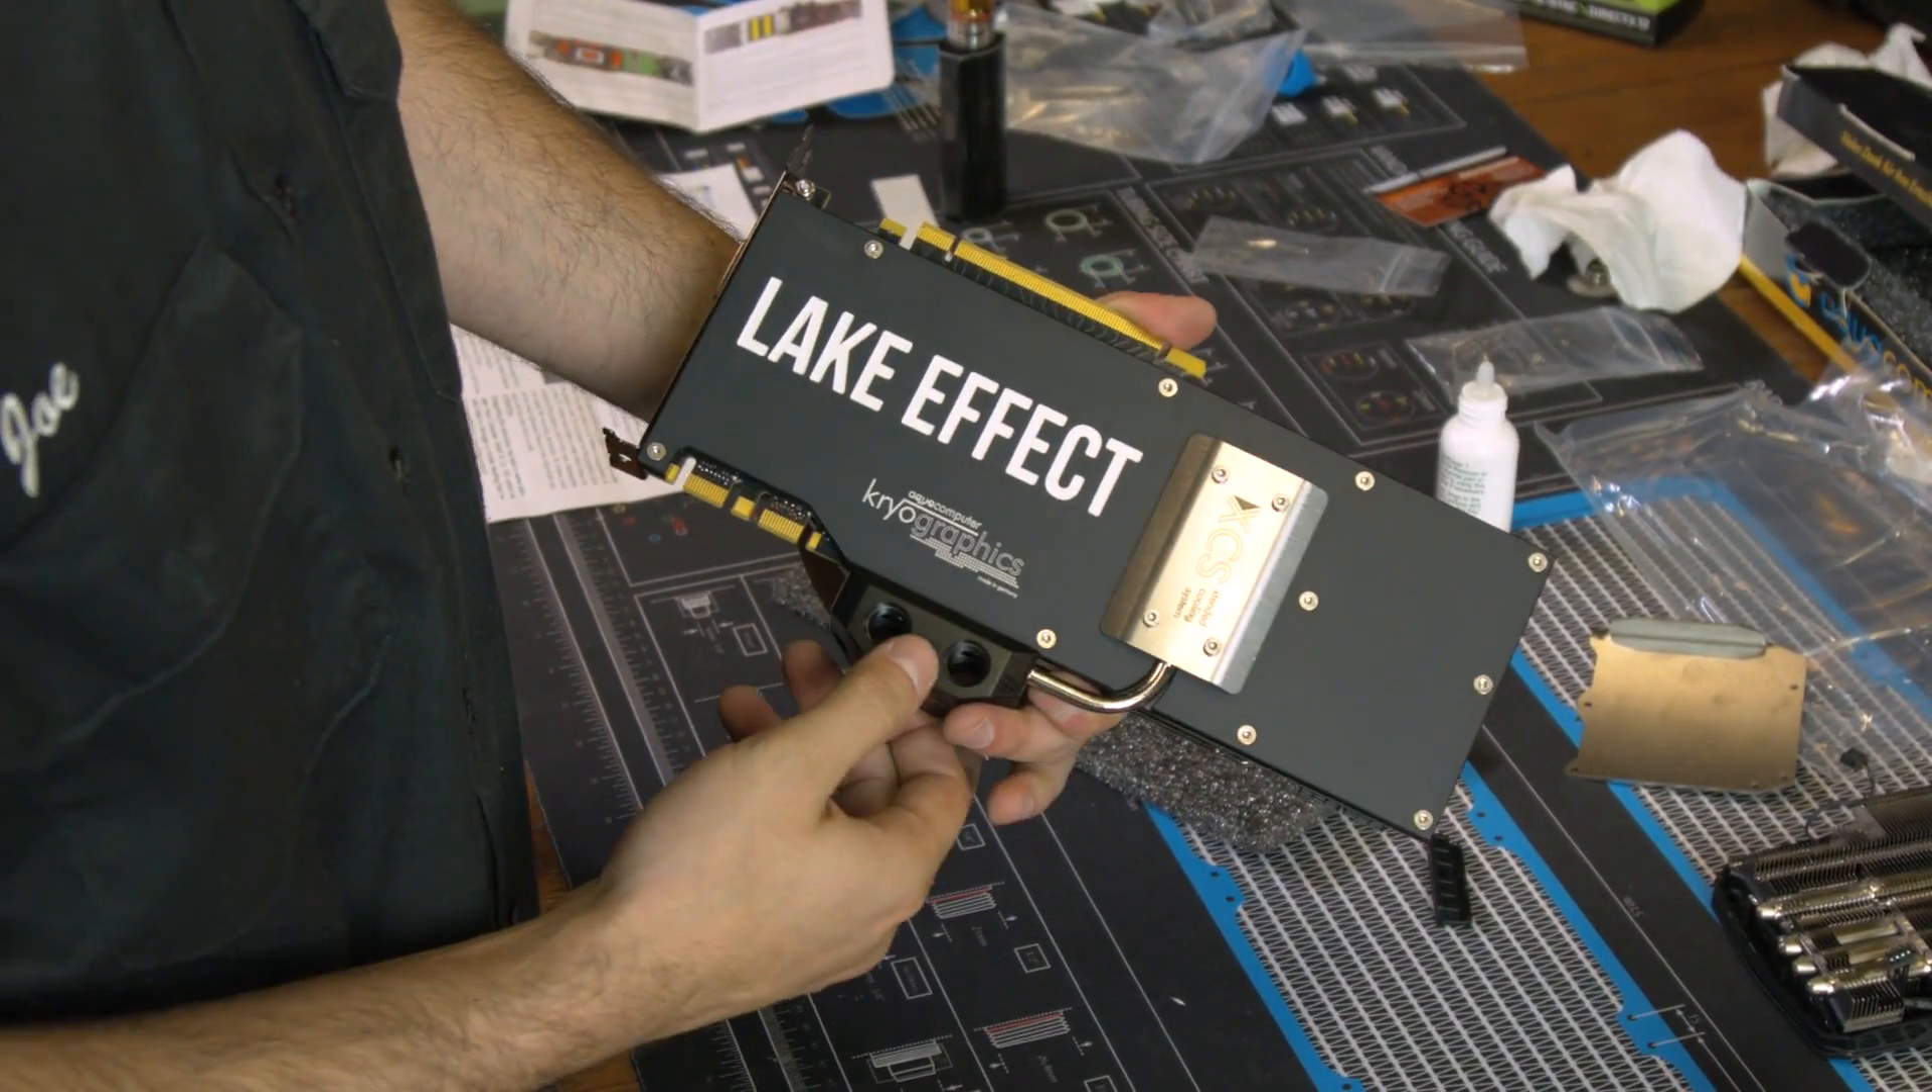Alright guys and there you have it graphics card water block installed with backplate and custom backplate.